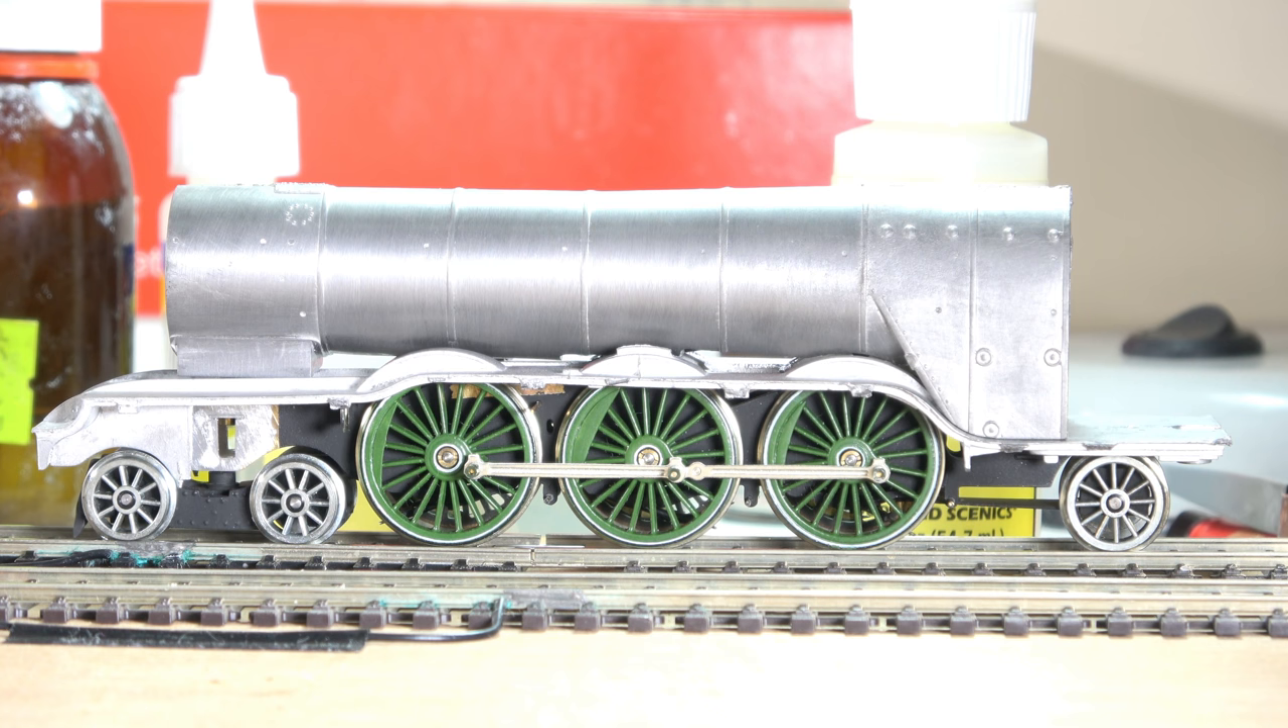I couldn't resist putting the body on and putting the bogey and the pony on as well.